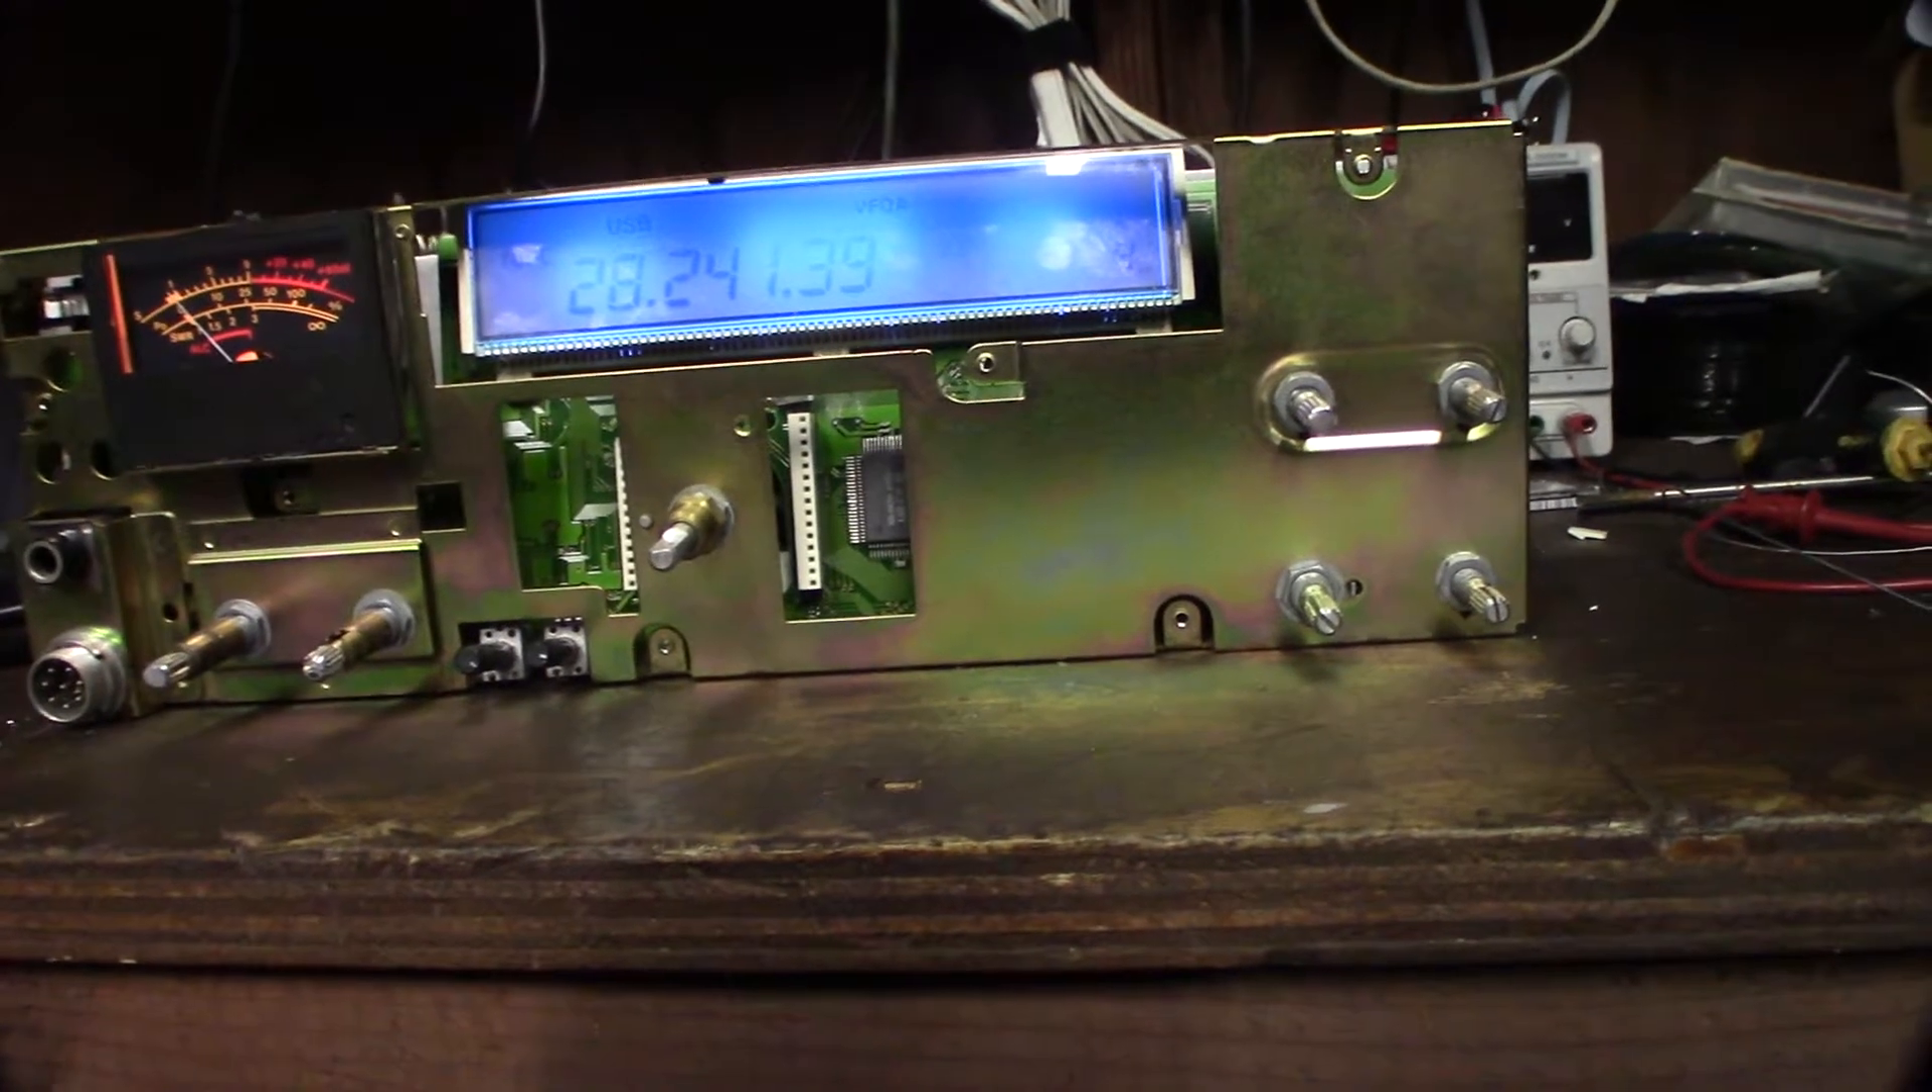All right guys man I can't believe I got that LCD back on there.